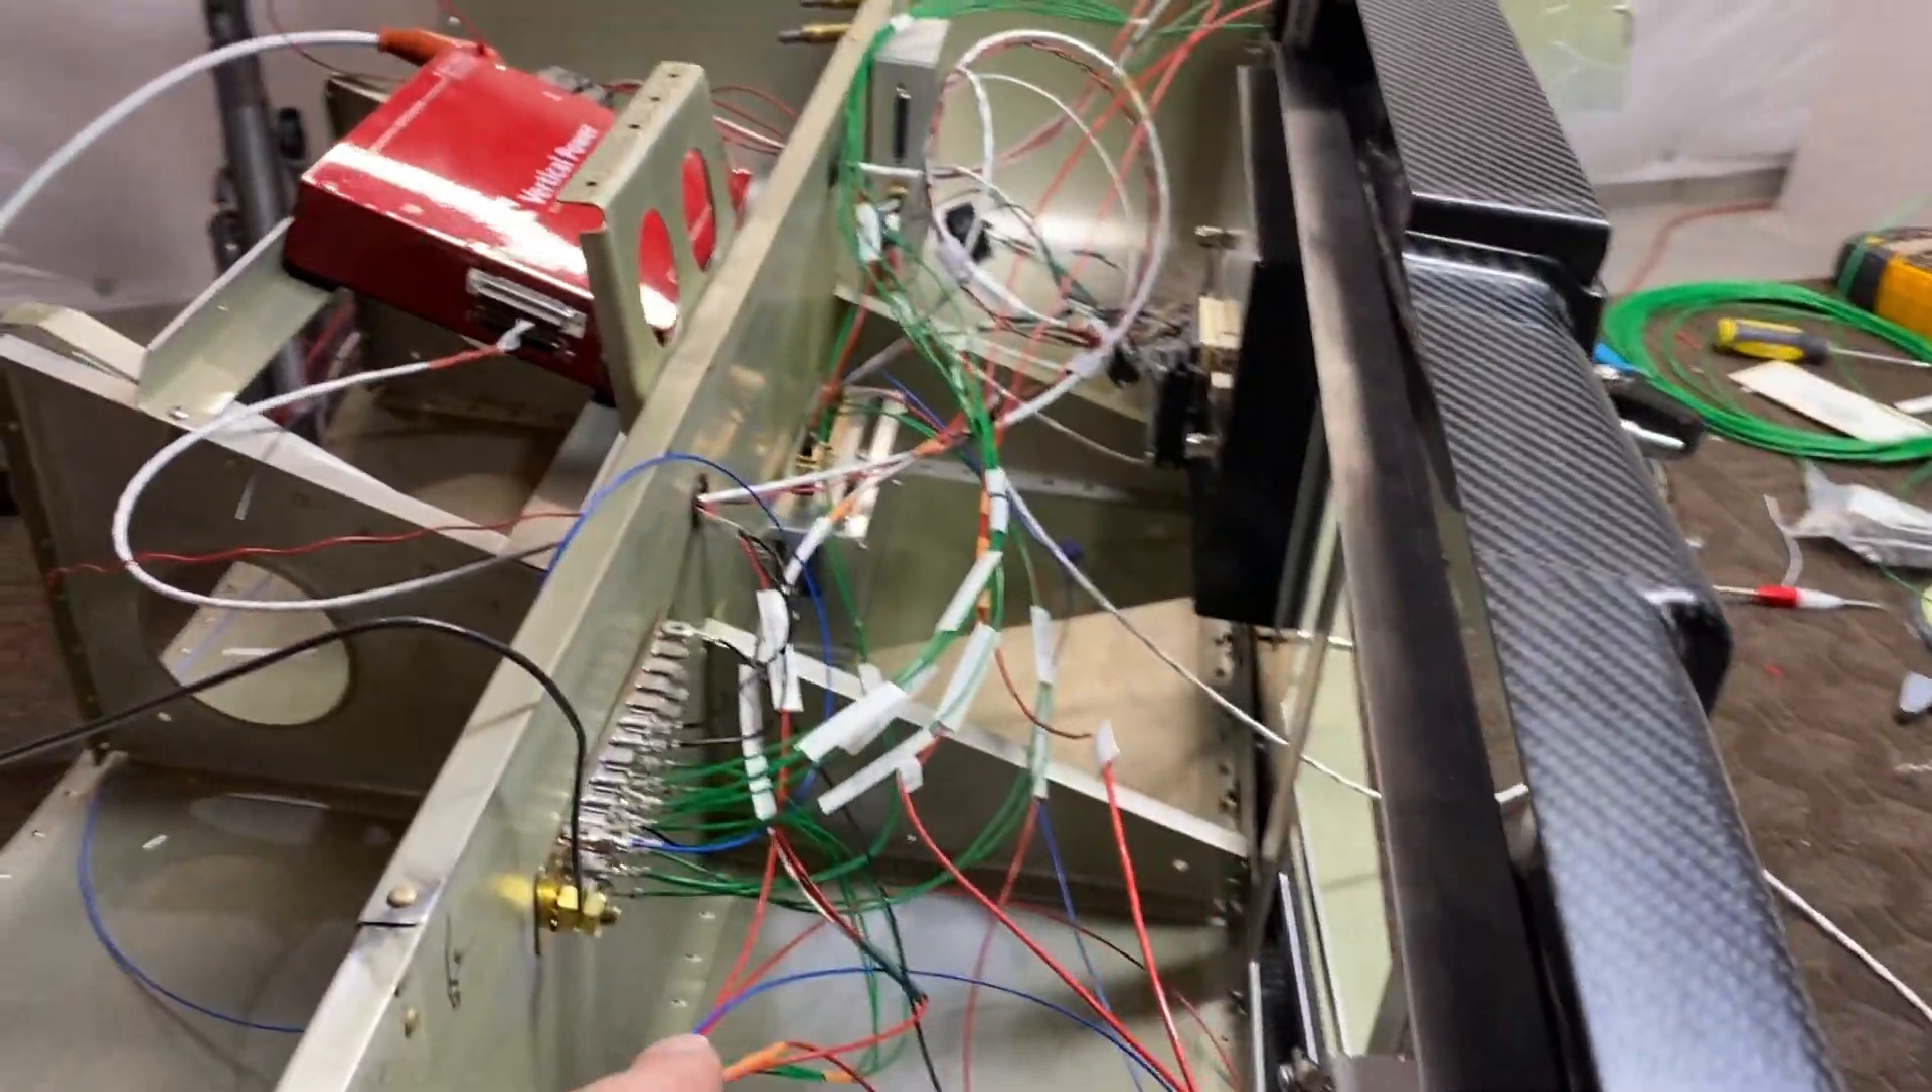You'll see I've got some of my wiring started.